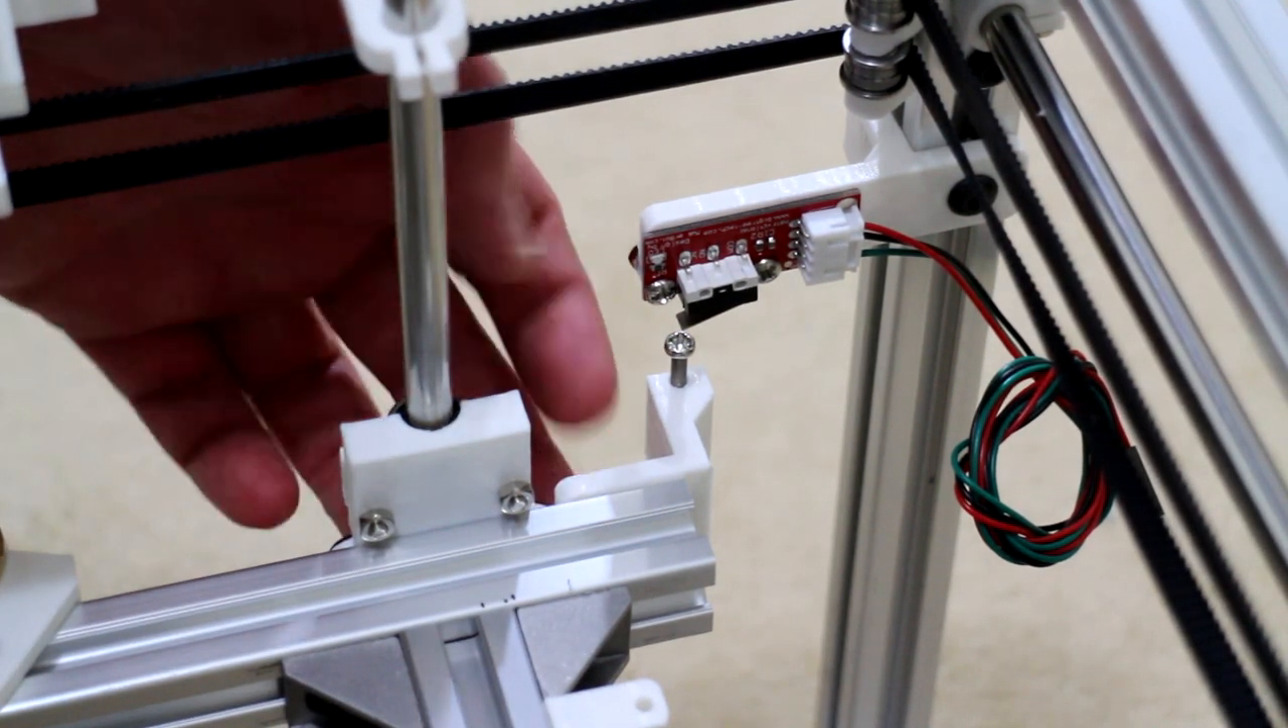That sticks out a bit with that adjustable screw.